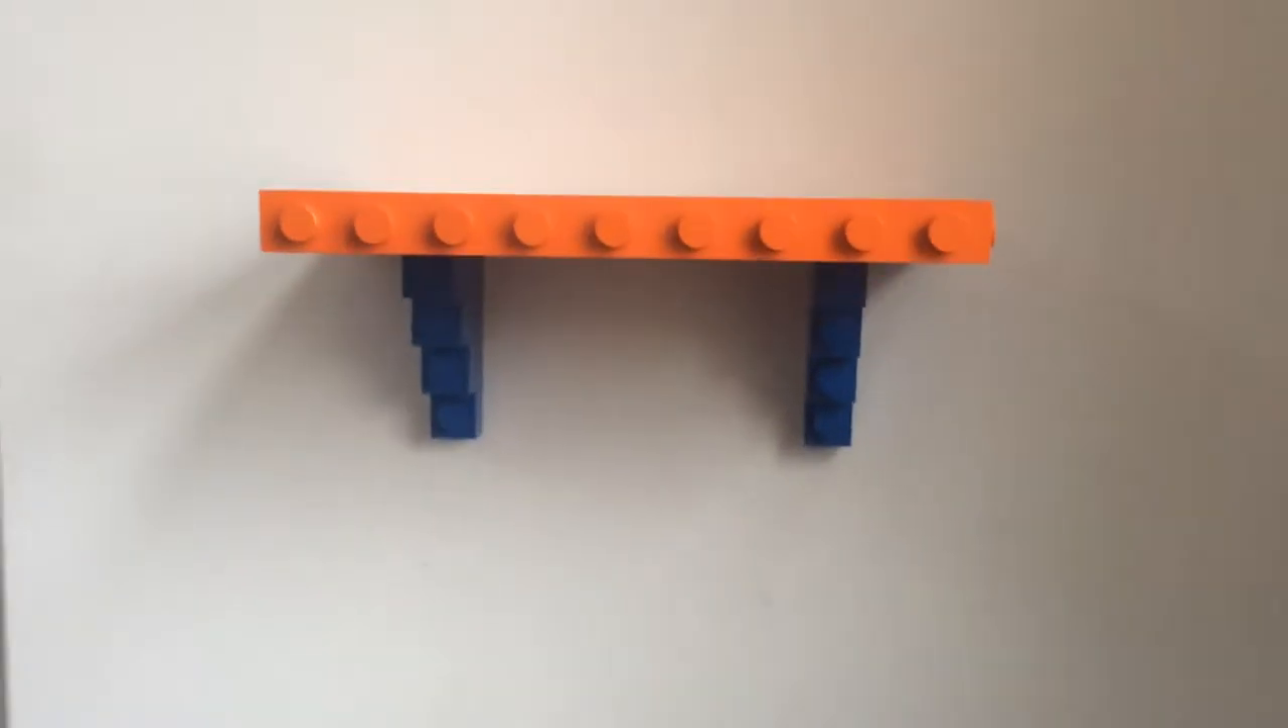All right, so here we are we got the first shelf hung up Orange shelf with the blue brackets so you can see.